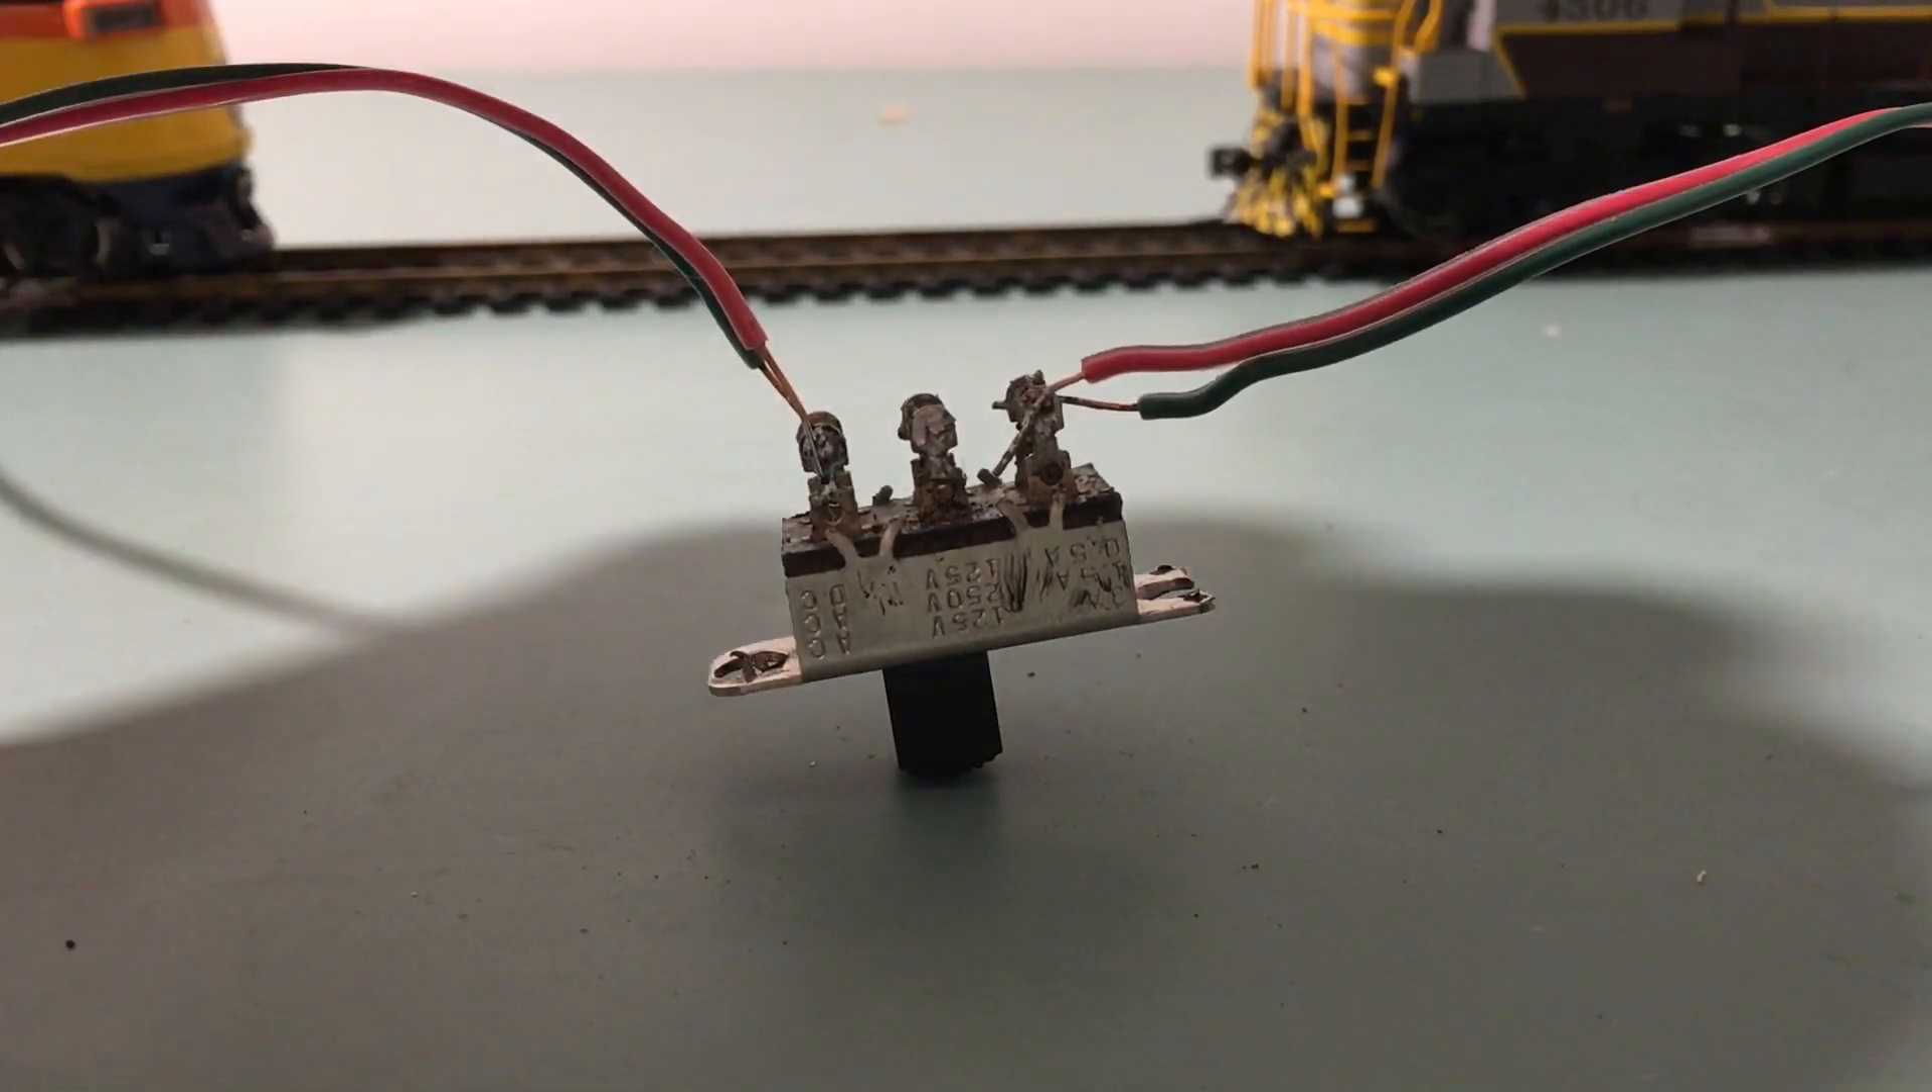And I've just gone ahead and soldered the wires from our DC controller up.